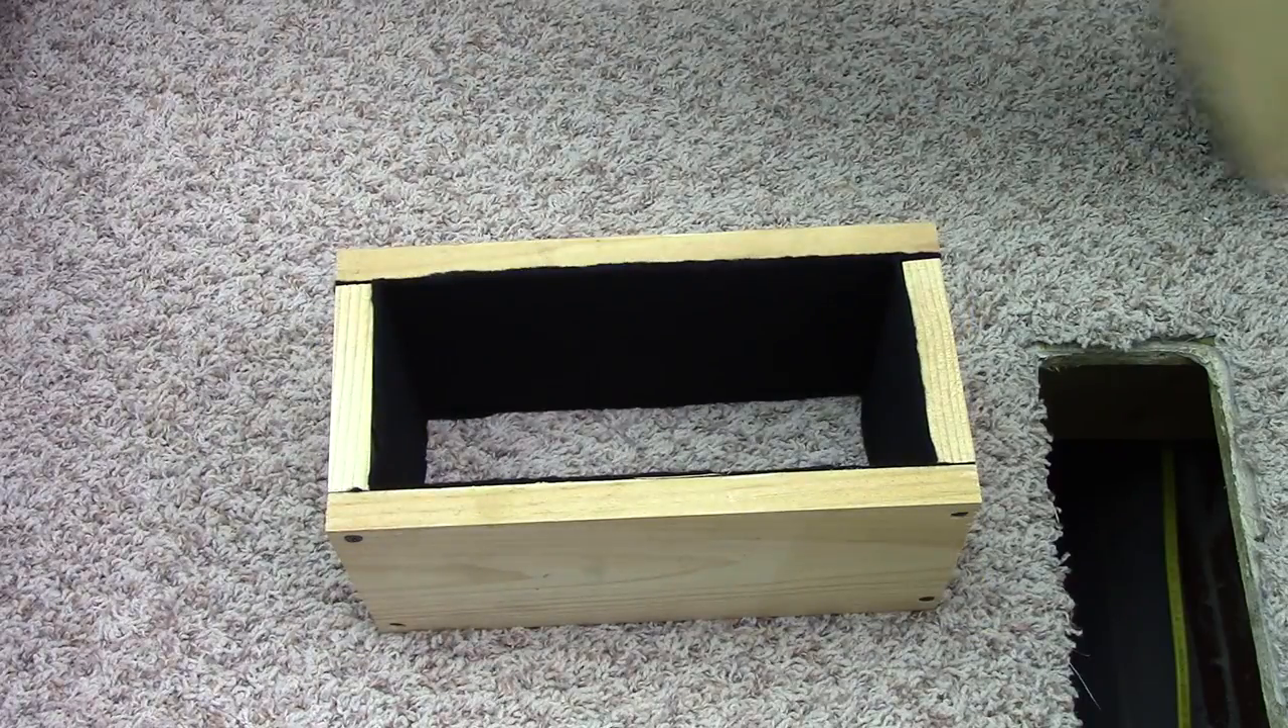I'm just going to go ahead and put it all together. Alright, now the sides are secure. I've got four screws on each side and there's the look of the felt.